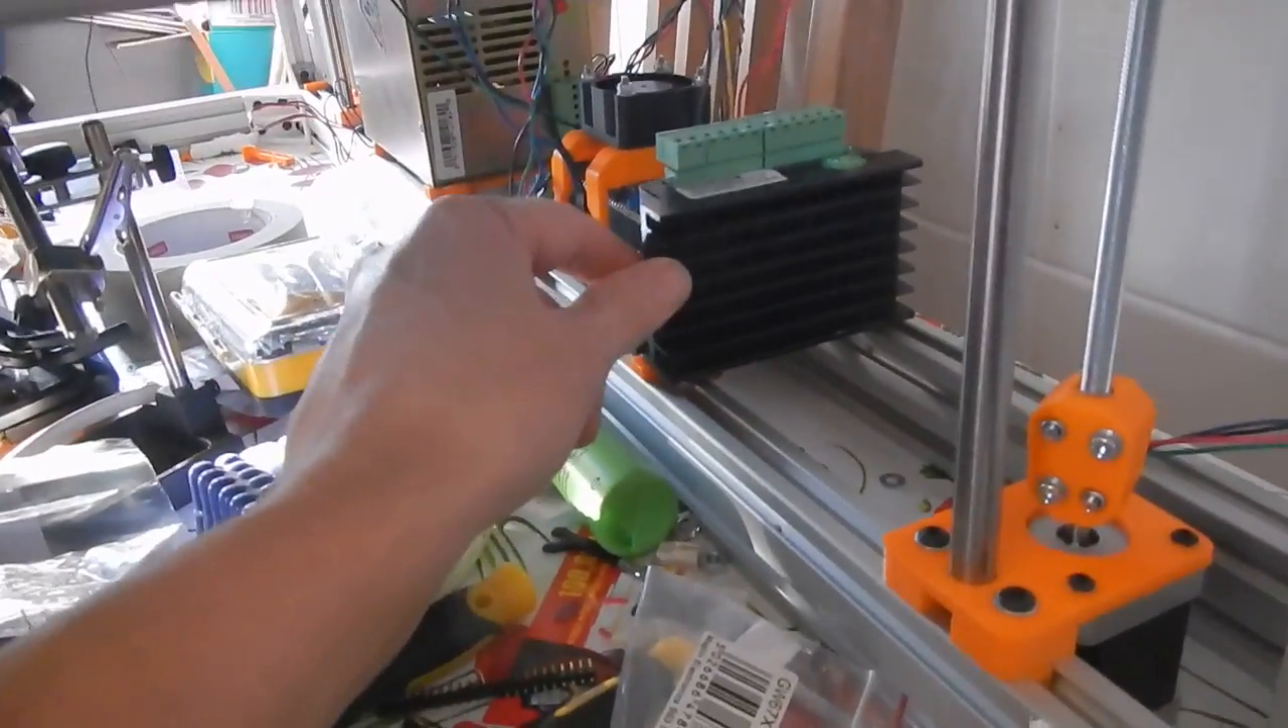The Z drive is still not wired, but I've at least mounted the little driver unit into the frame.